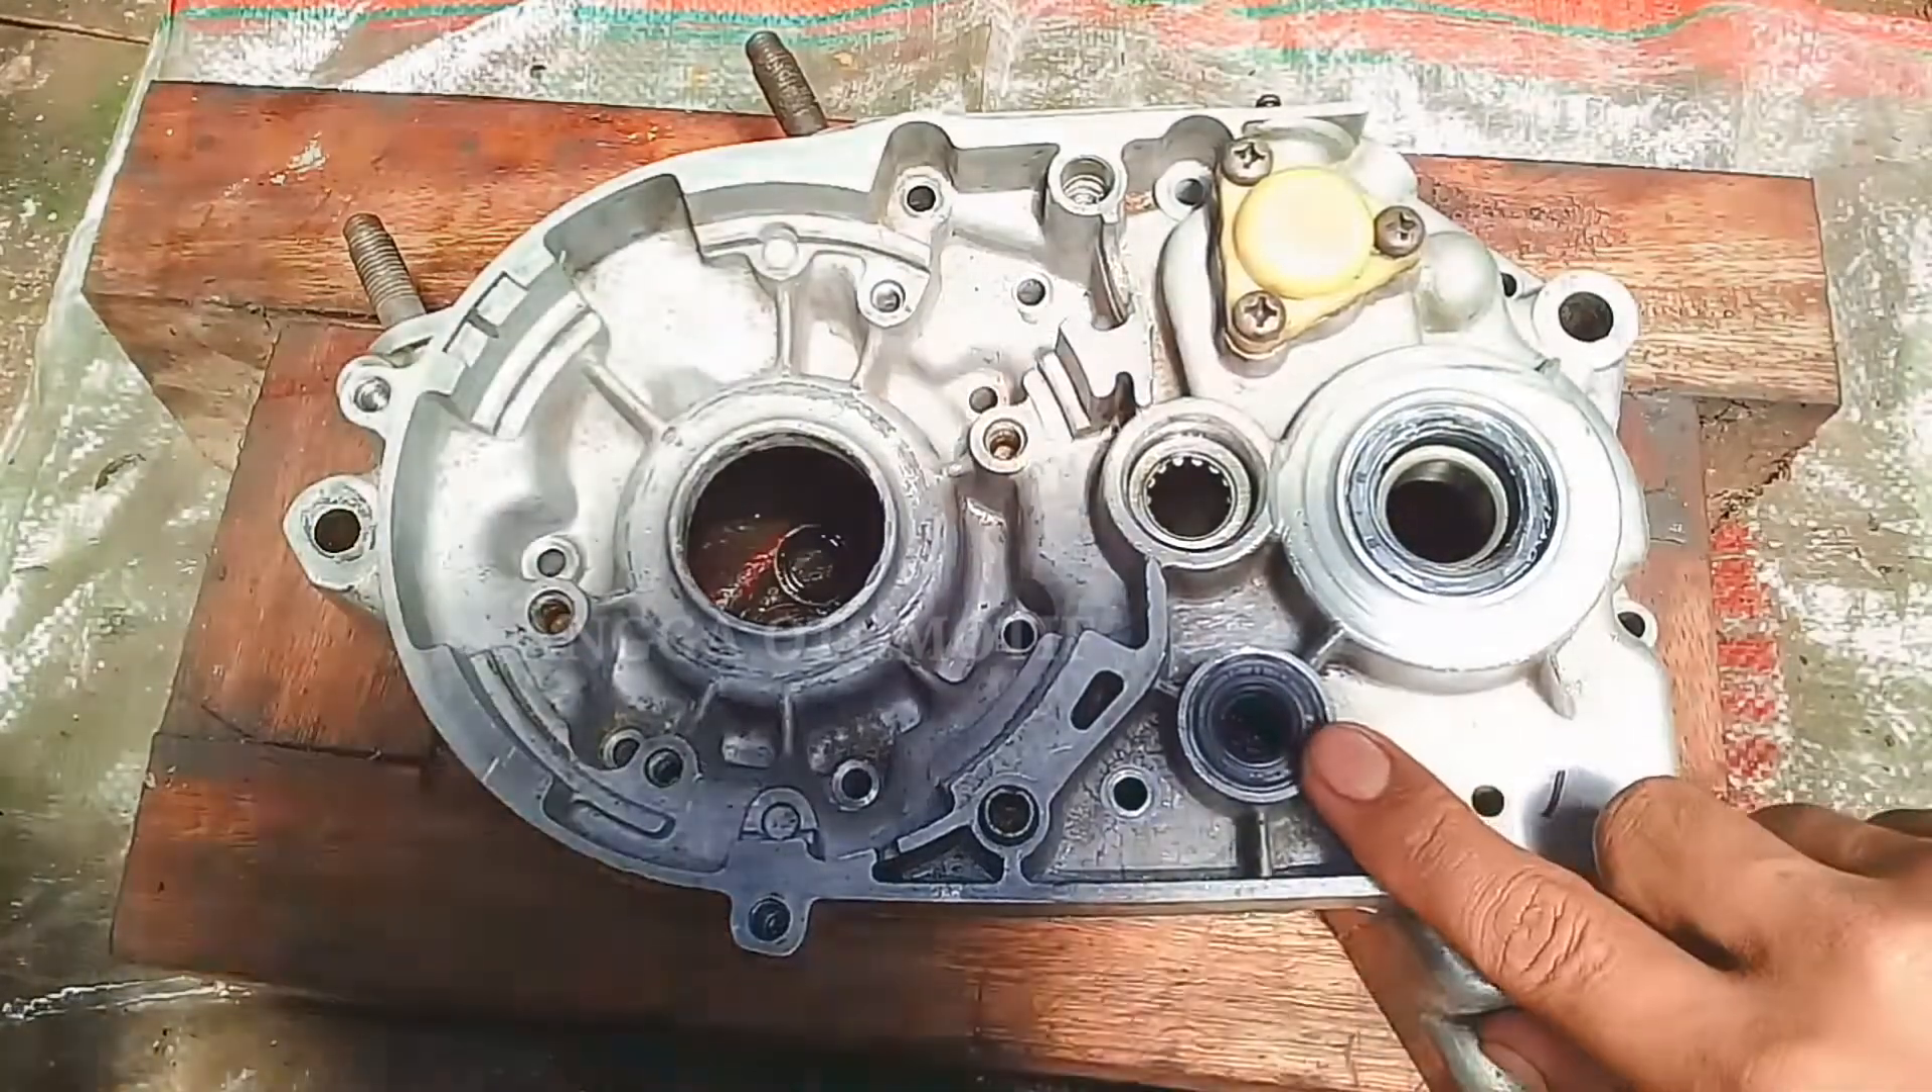Oke seal bagian persneleng sudah terpasang ya.